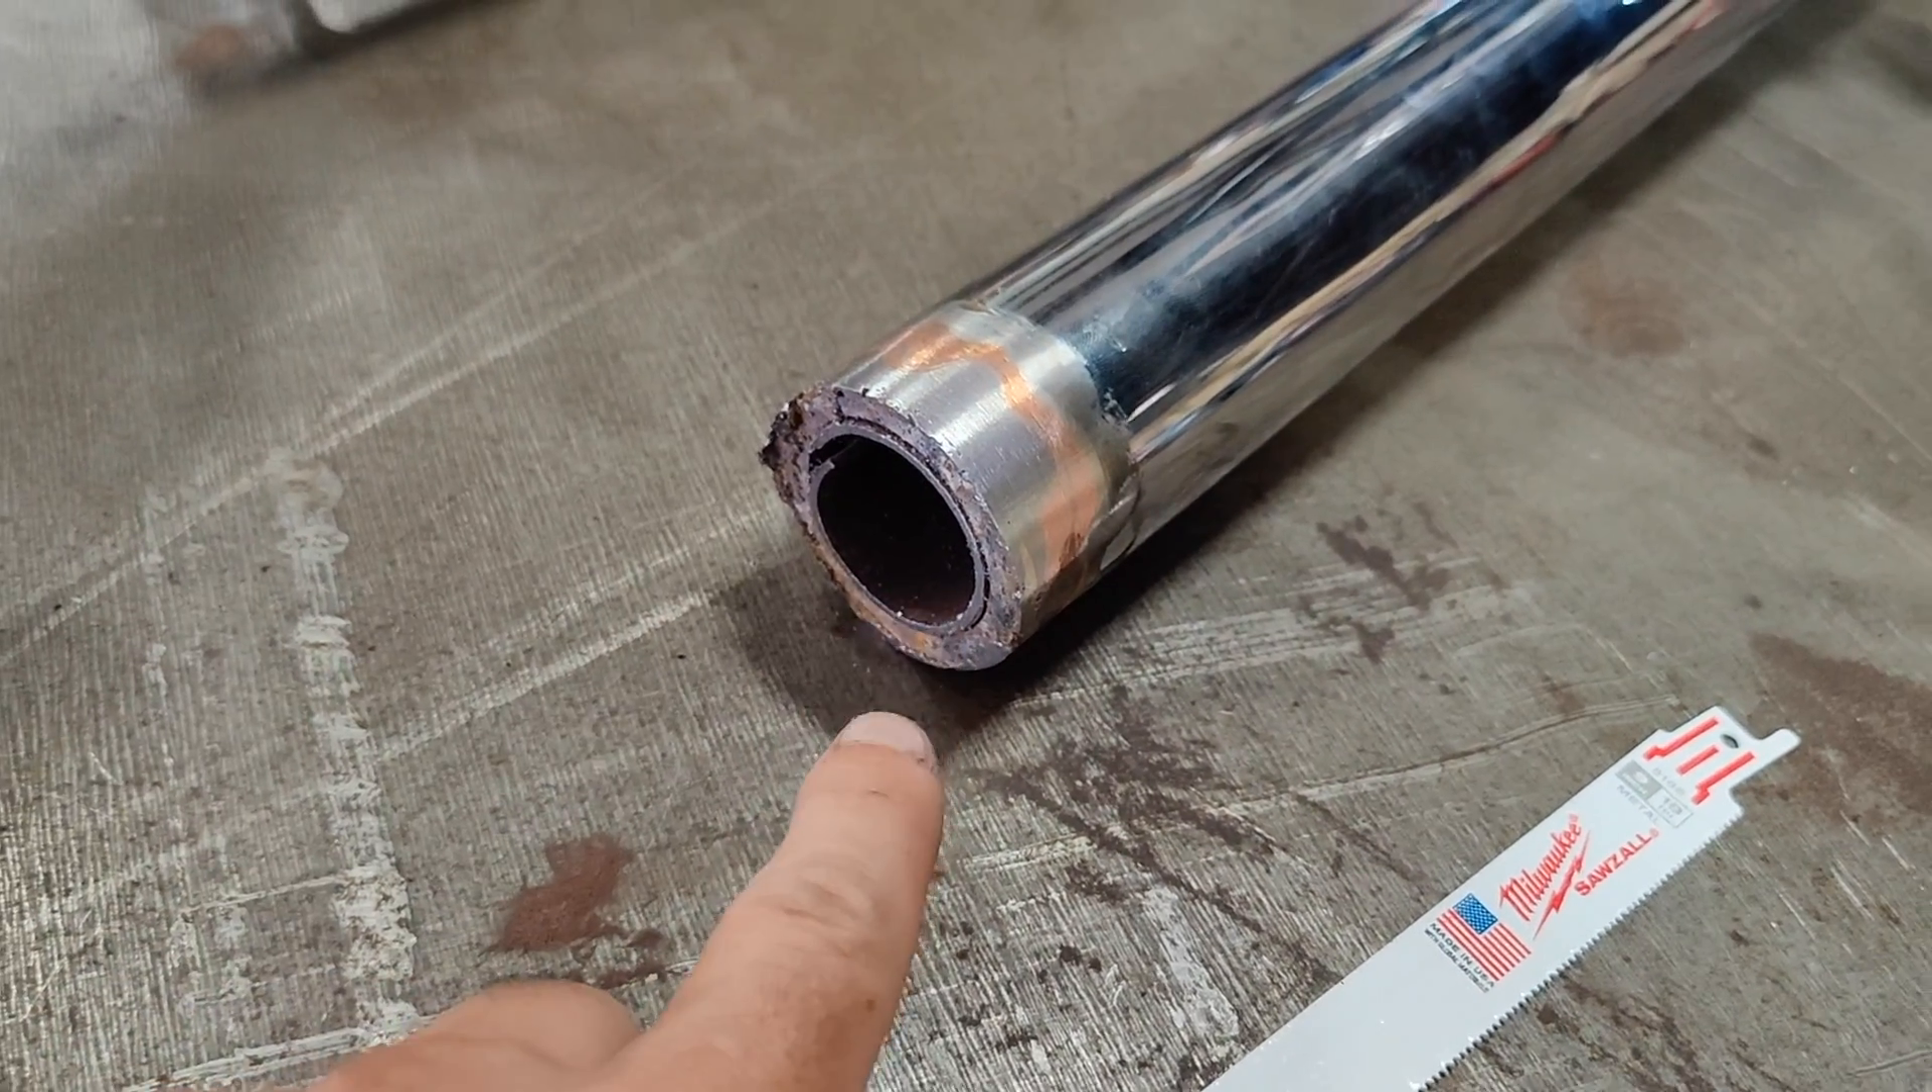So now I'm up to the point where I've cut this axle in half. I need to get the old sleeve out.